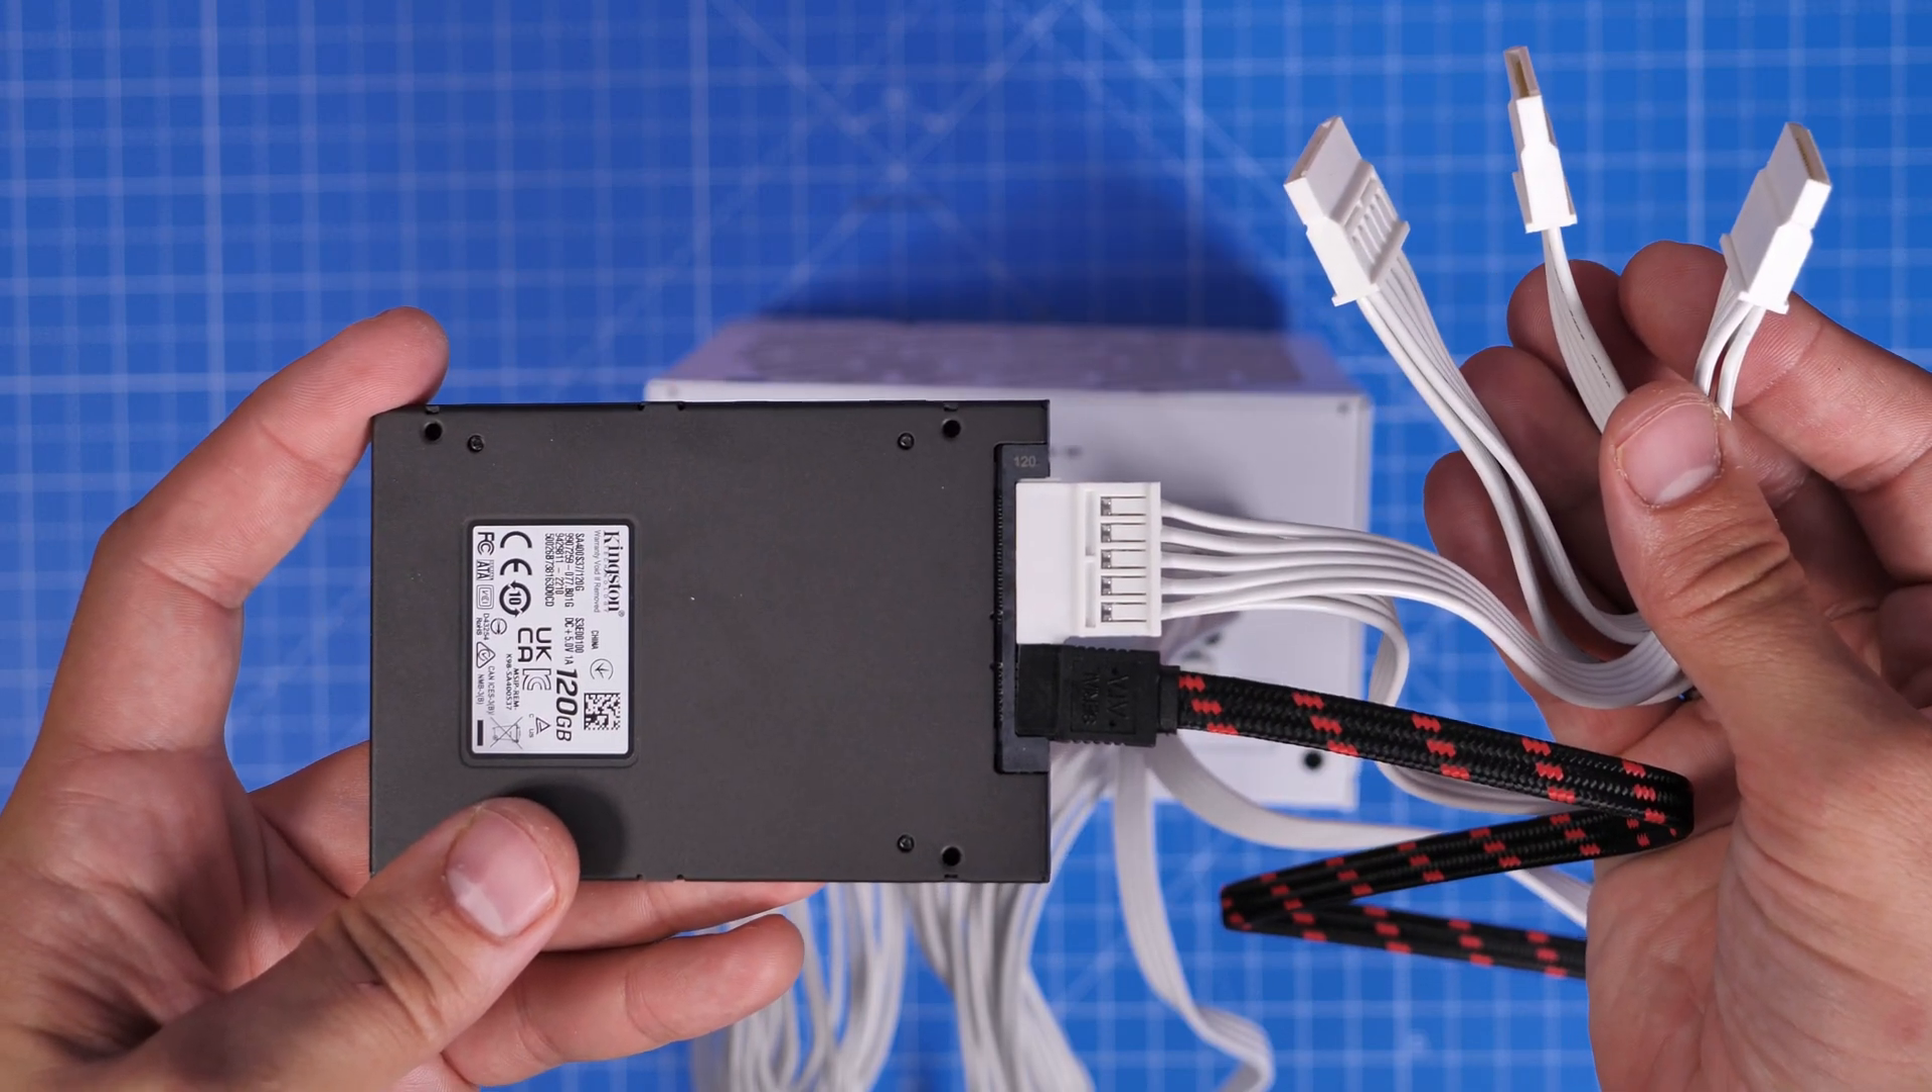But here you can see with daisy chains we've got three extra cables still flopping around here.